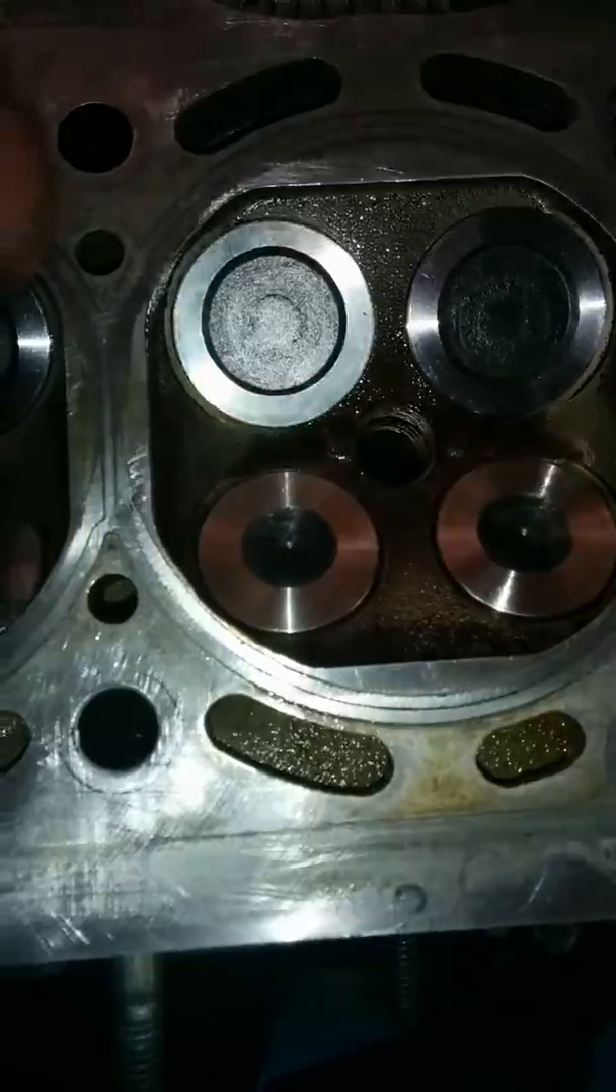Okay, now I've got all the valves in and they're just sitting in there.